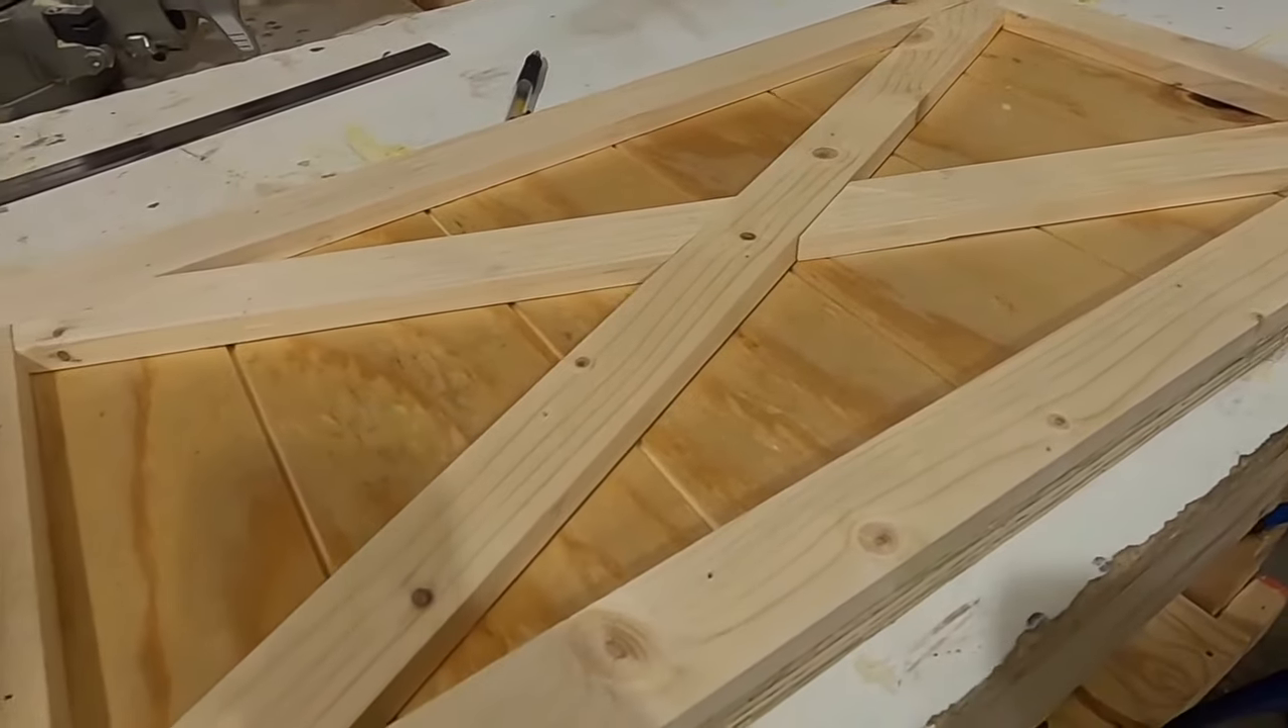Here's a closer look after everything is together on this frame.